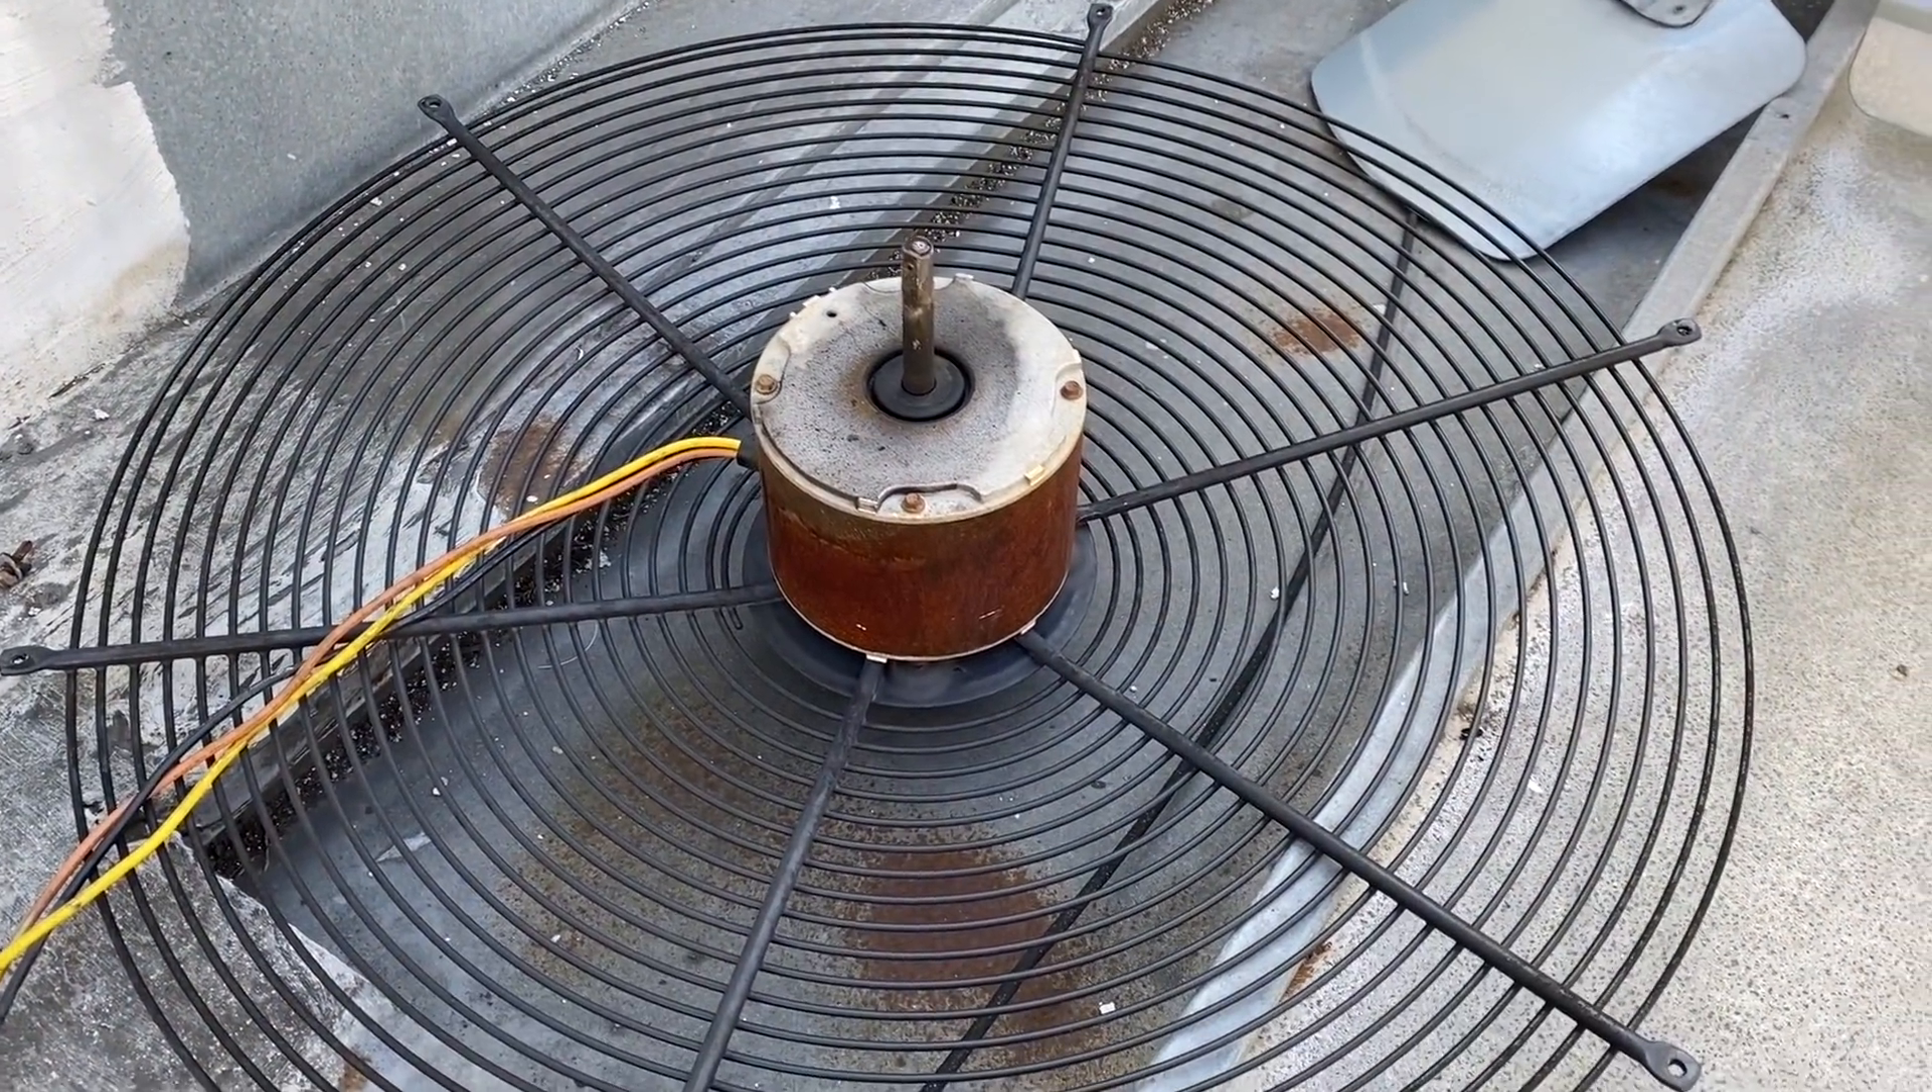Okay, the fan blade came right off.